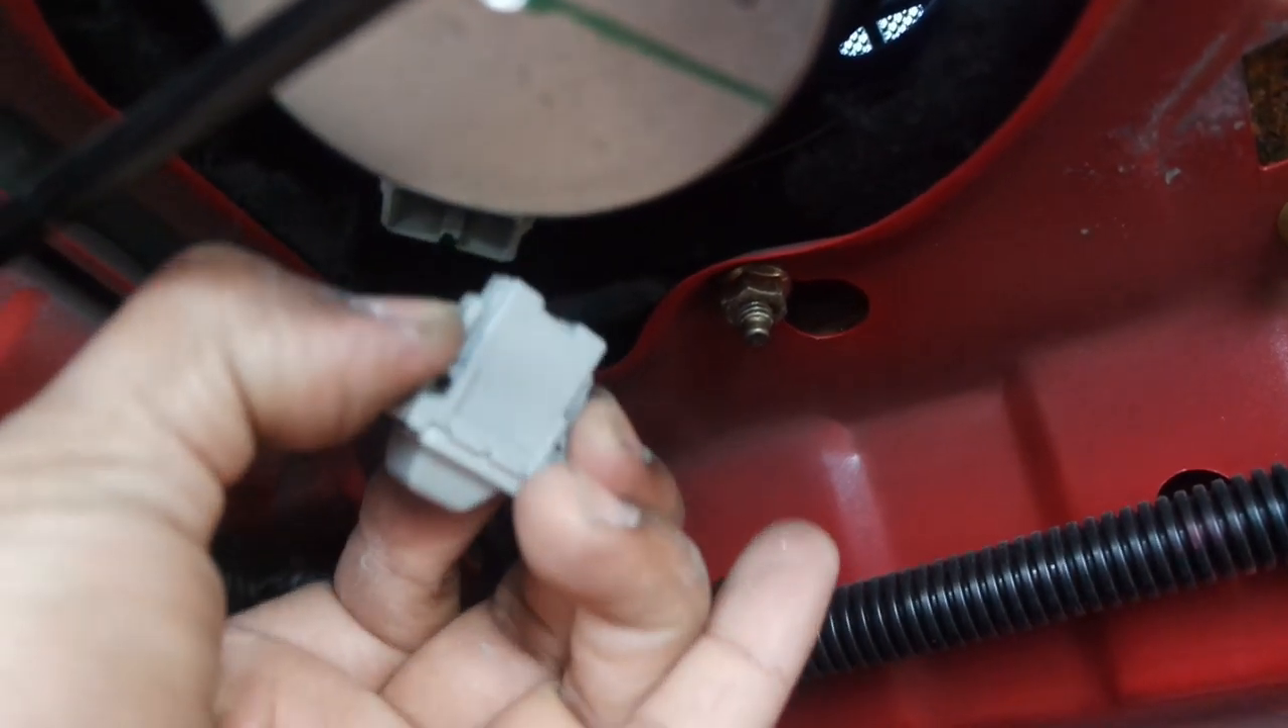So, basically, I already disconnected the harness clip piece.